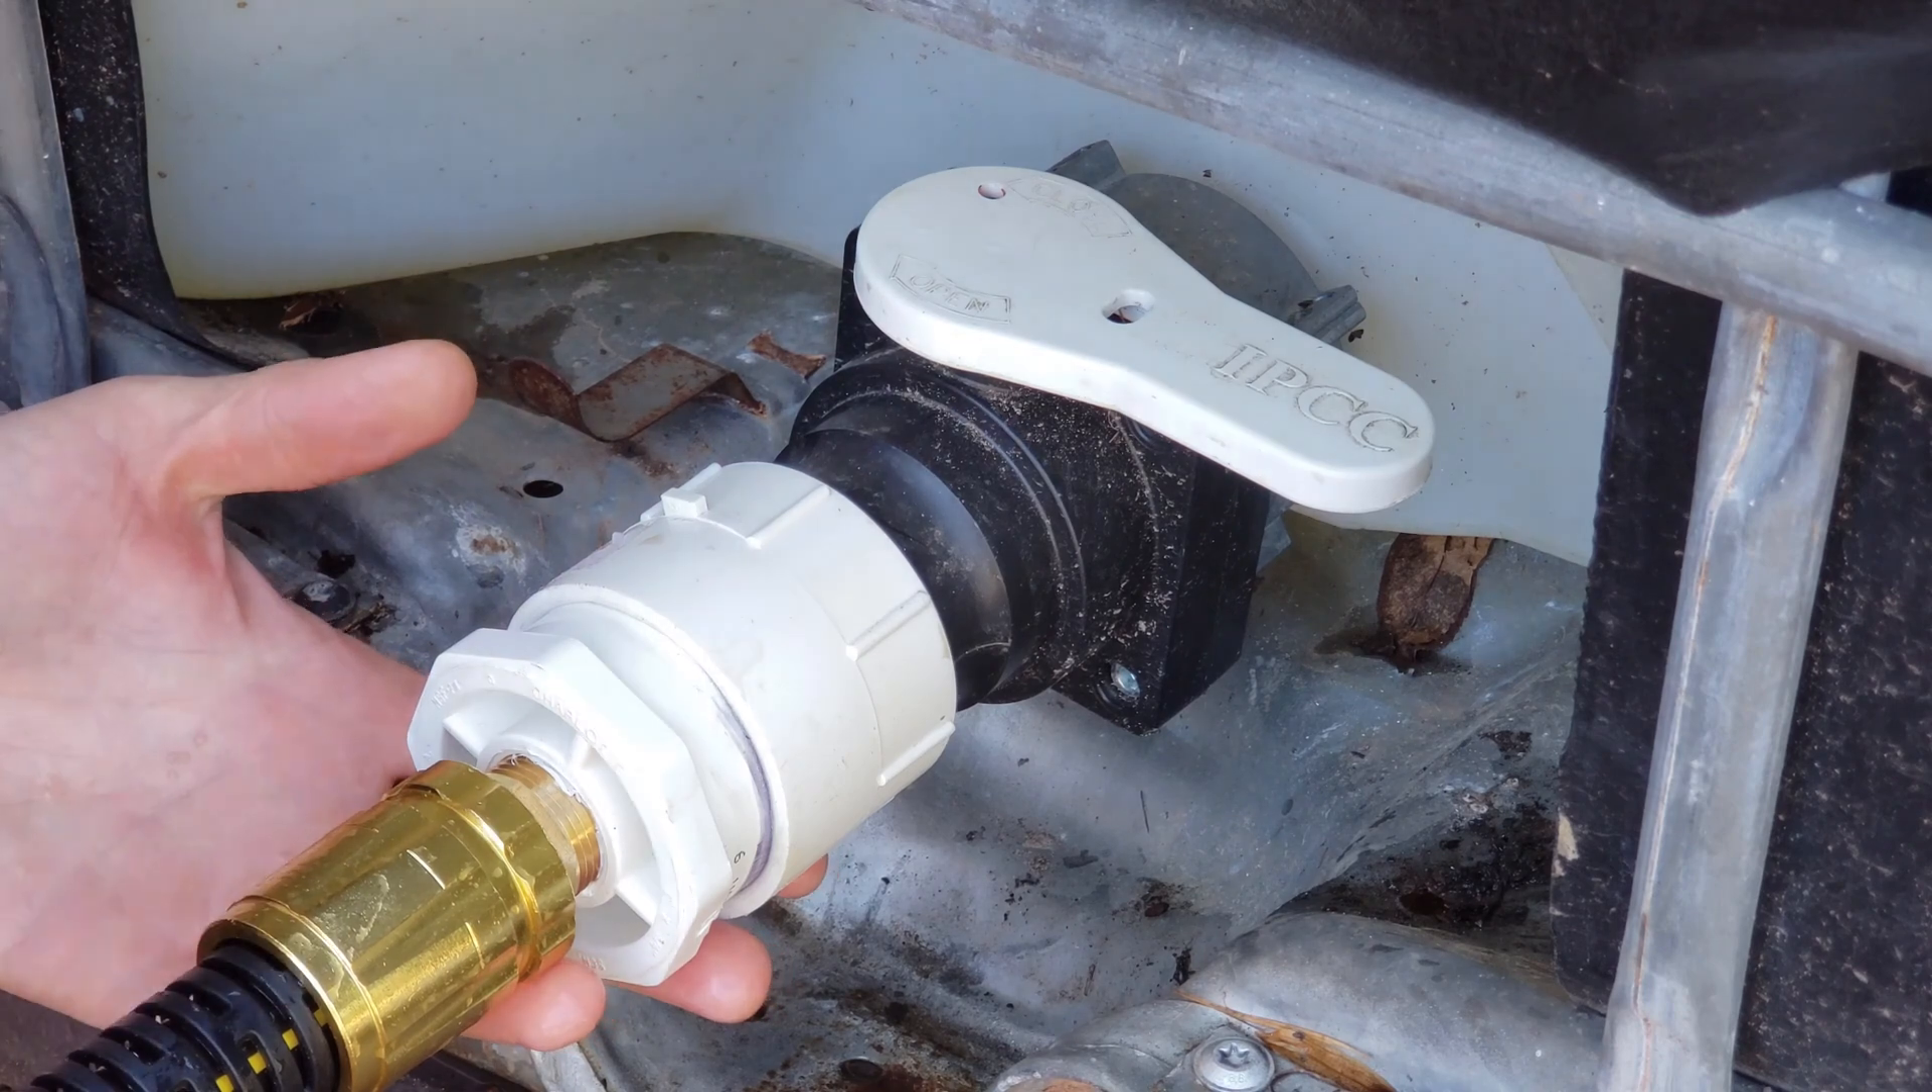We're ready to go. We've got the garden hose attached on here and we can start doing our watering.